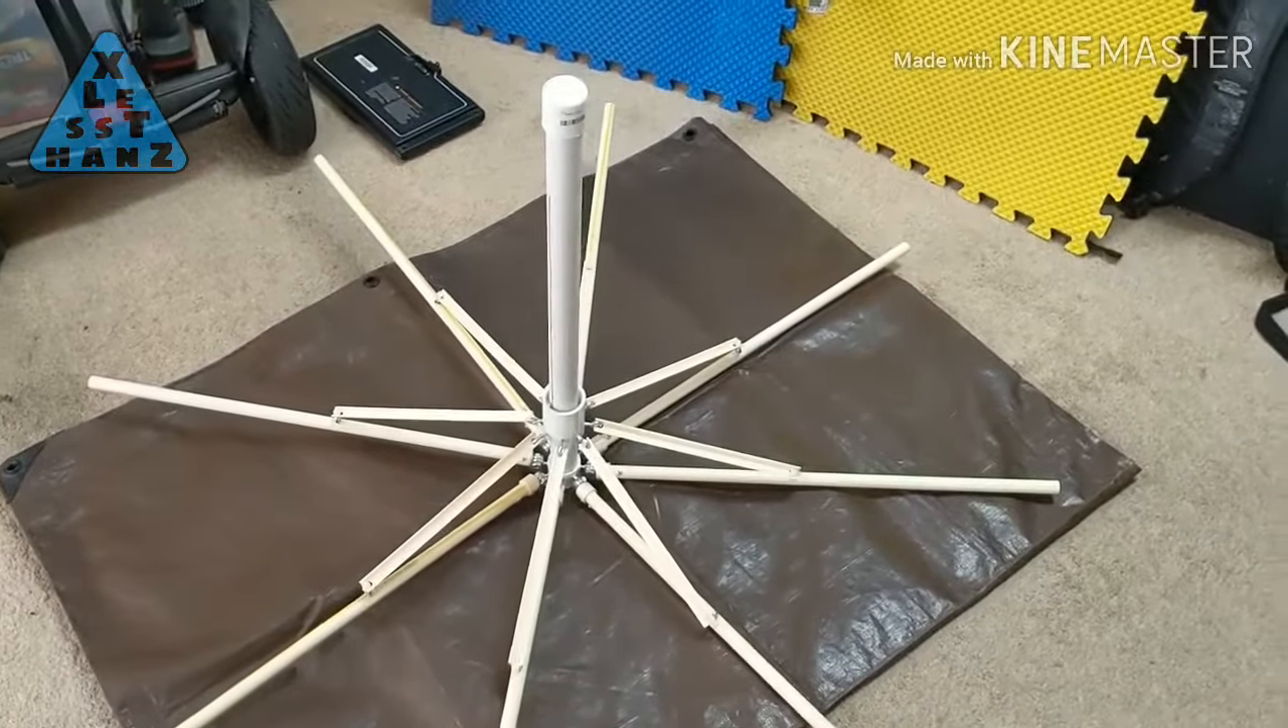The reason I'm stopping here is because the only piece left for the uberbrella is the canopy, which can be a project in itself.